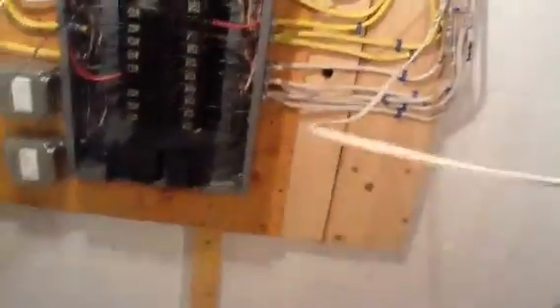Here's a wire that I haven't attached yet.